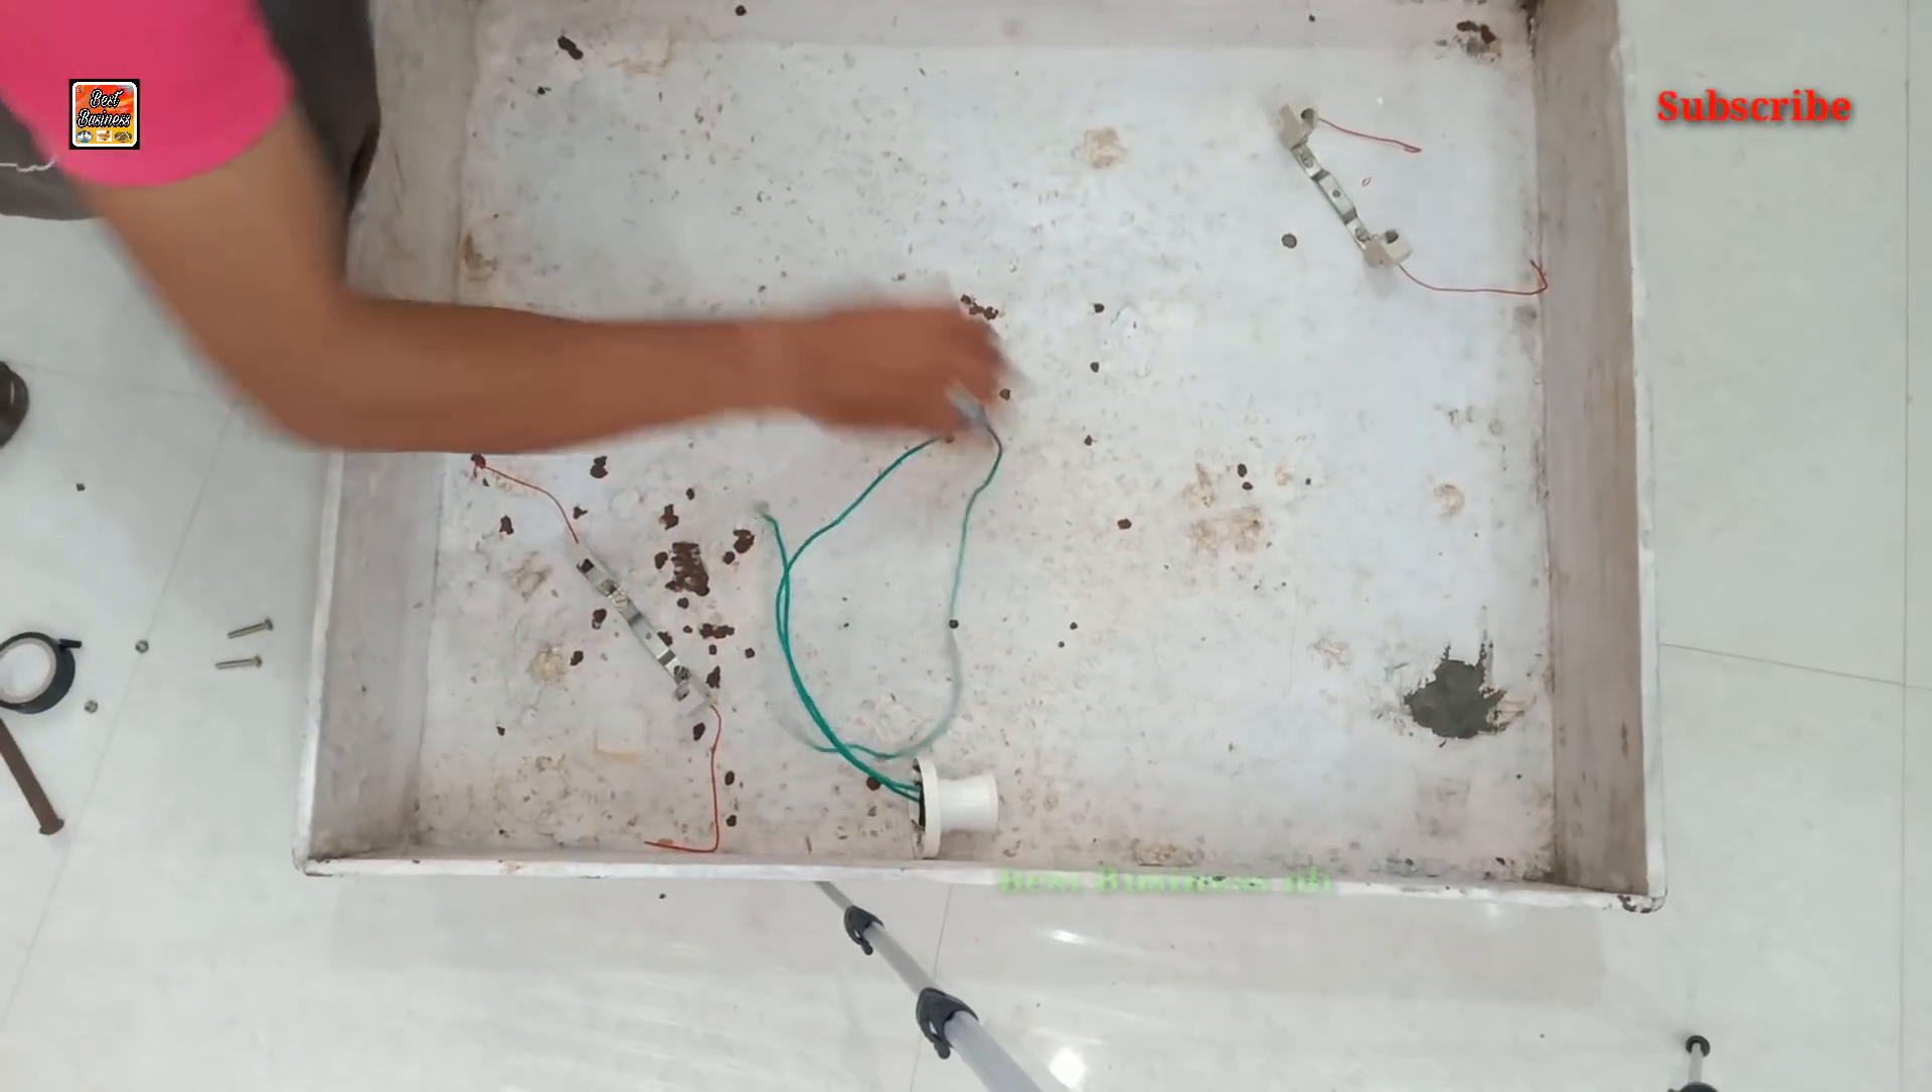बीच में होल्डर होल्डर को मैंने वायर अटेच कर दिये।